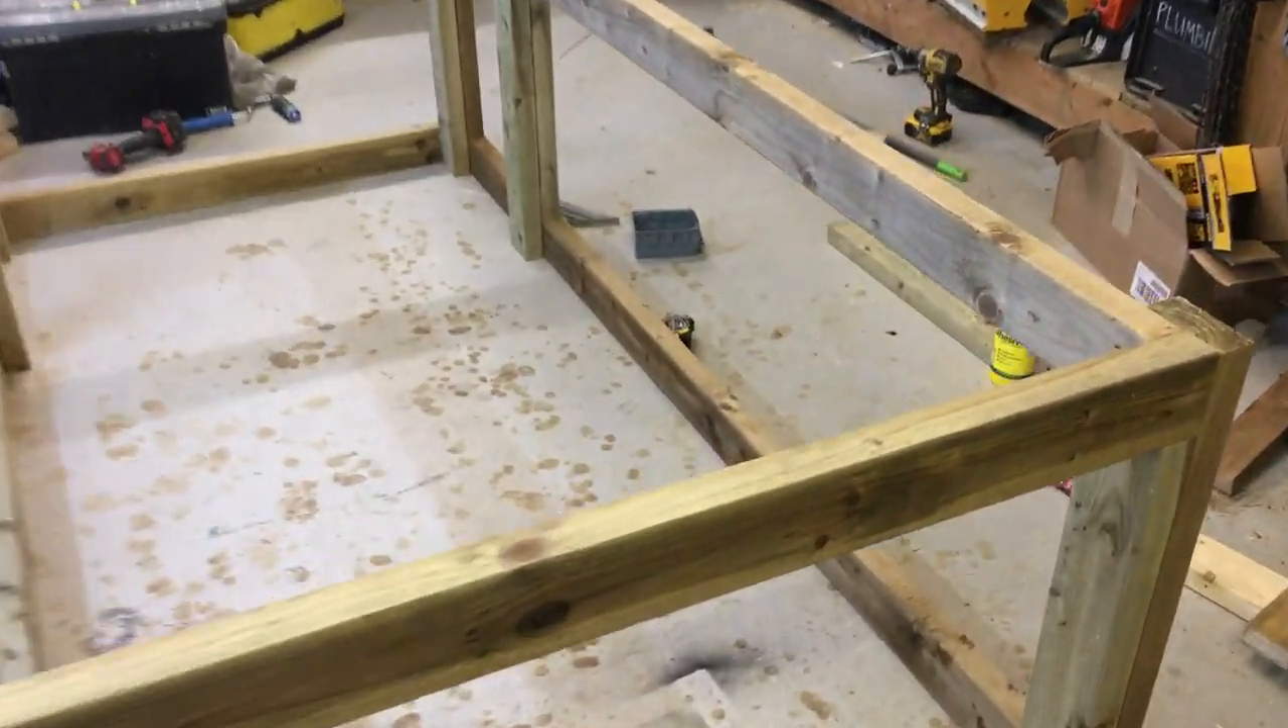Right that's the bottom frame fitted guys.